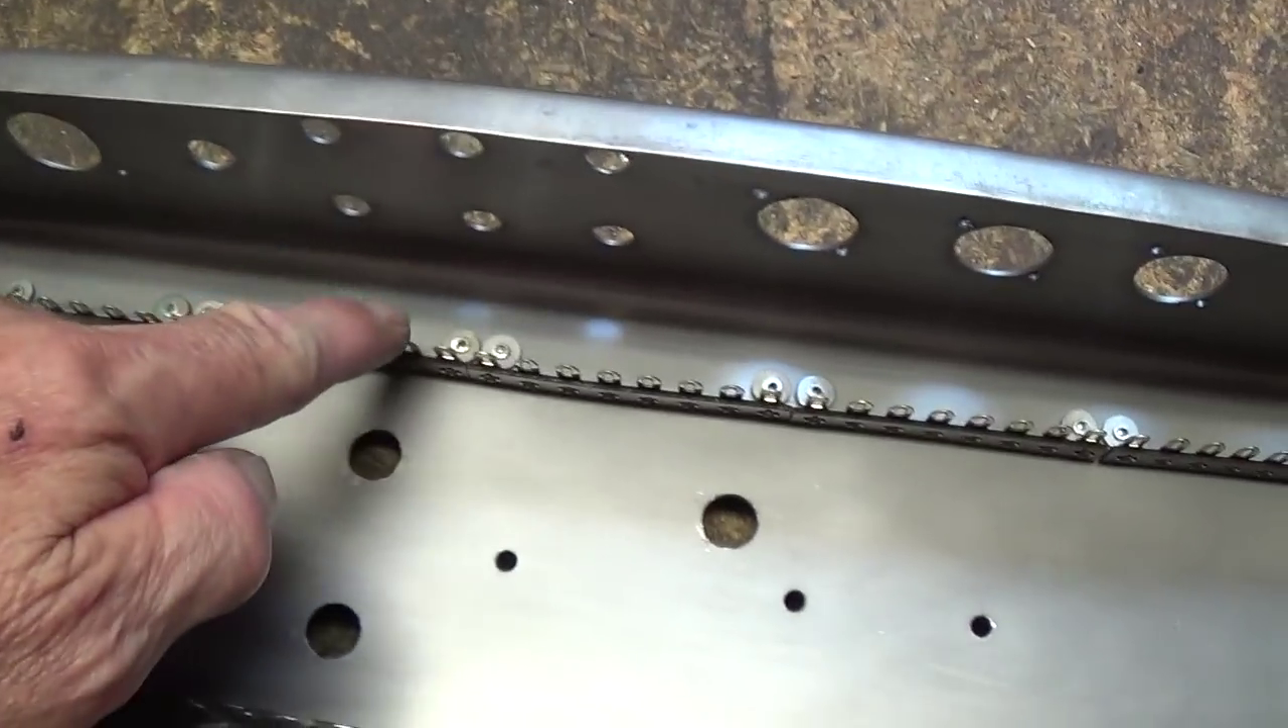Okay, here's the chassis with all the terminal strips riveted in and as you can see, there's plenty of terminals for the tubes and for the jacks.